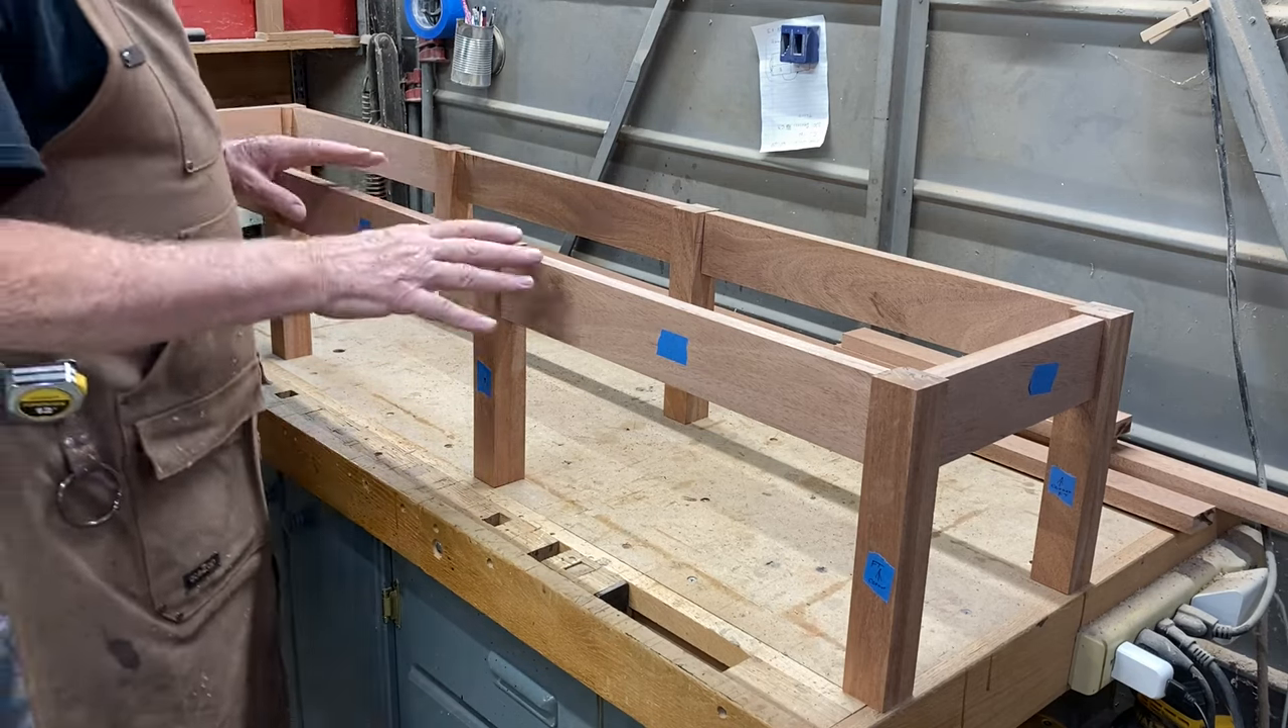I've got the base dry fitted together.